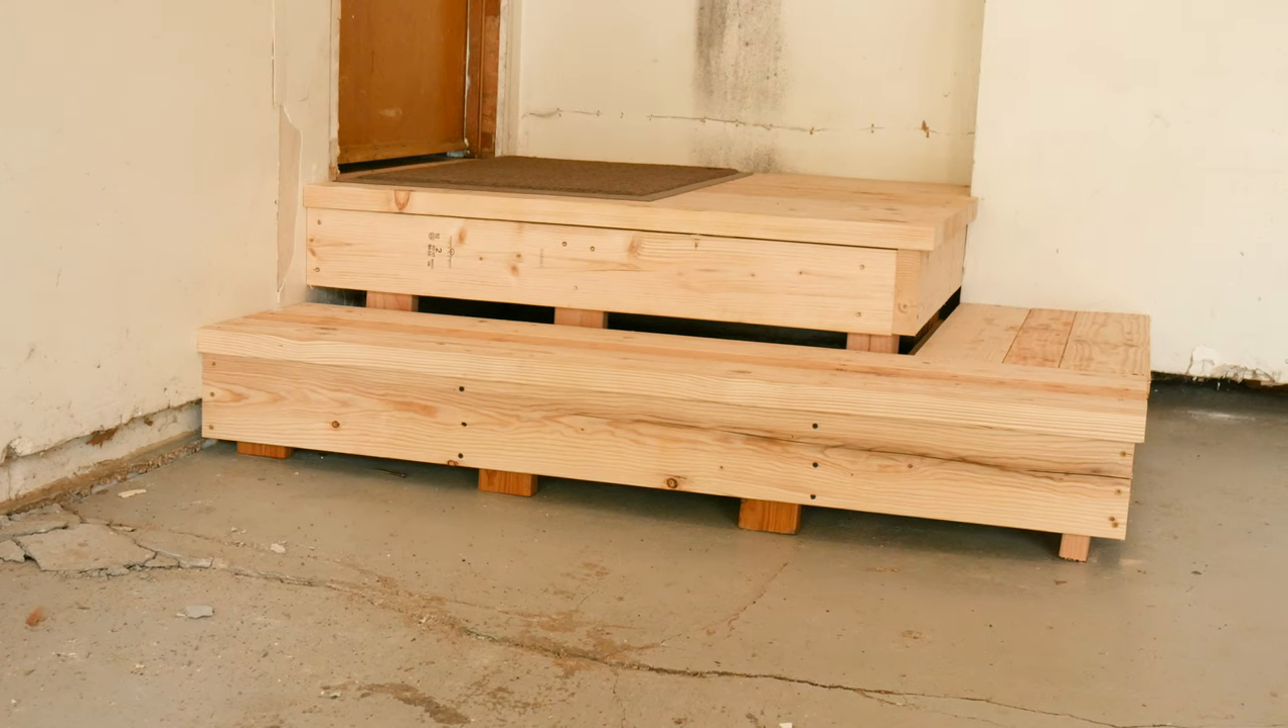The landing is complete and another workspace improvement project is in the books.